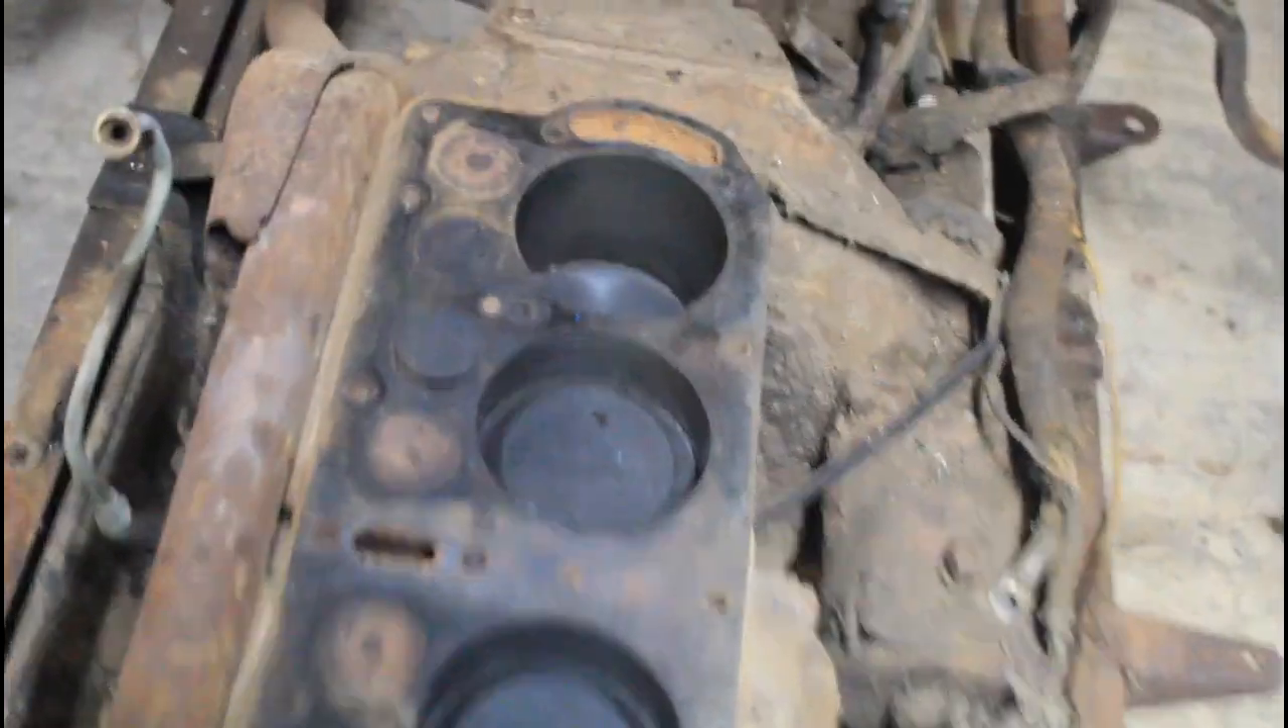Well there is the cylinder head removed.